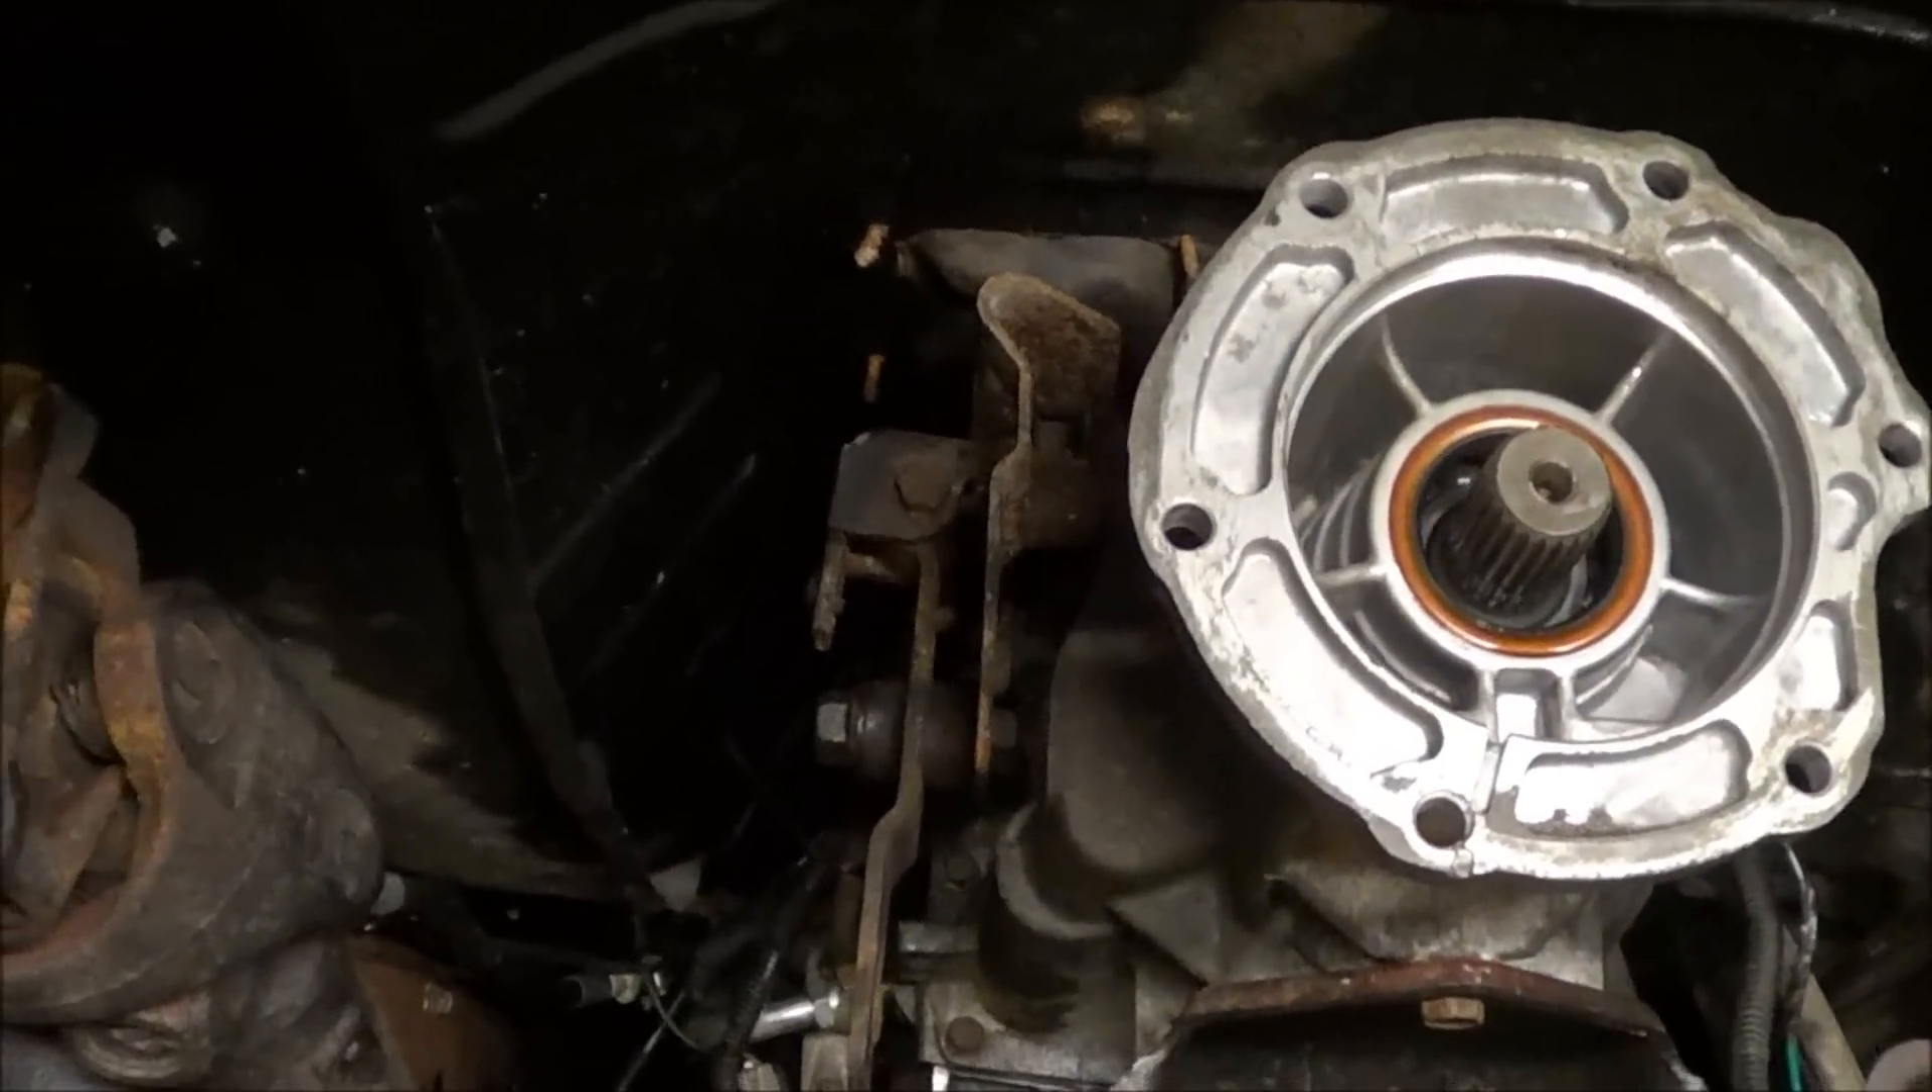I've got the housing back in place.